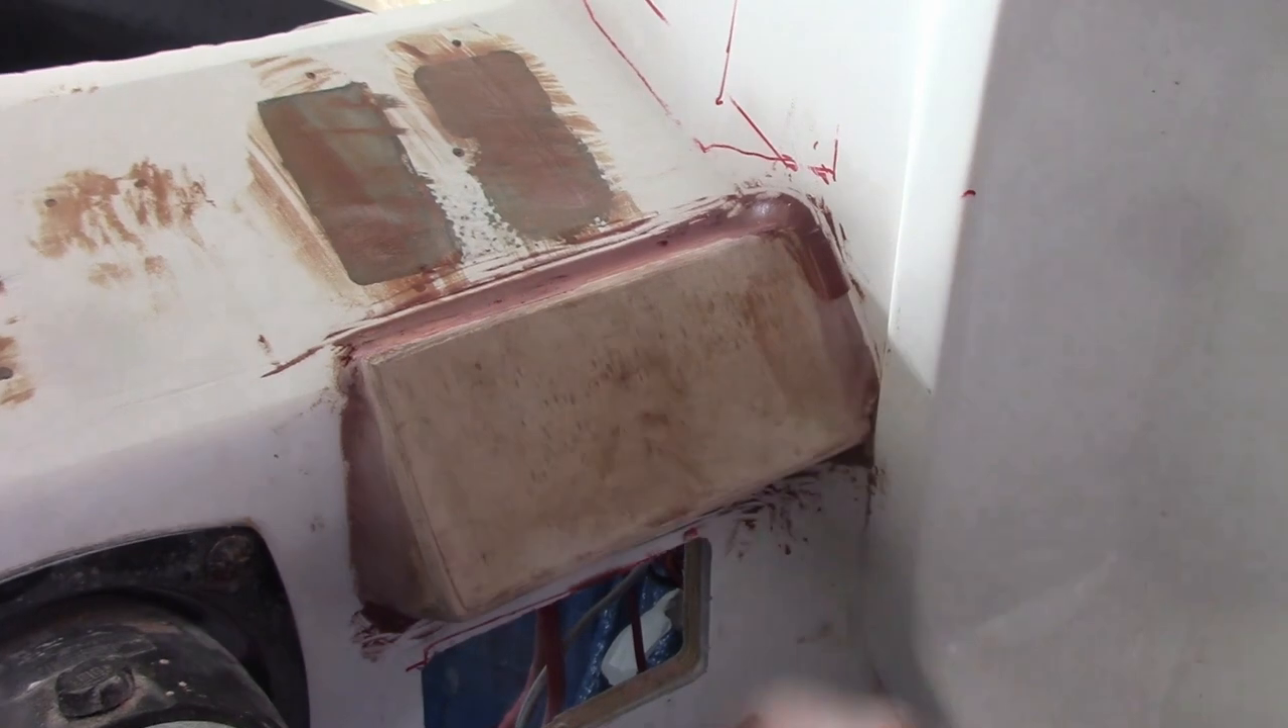I've got the bracket where I'm going to mount the VHF radio bogged in place some of it's still wet and setting.